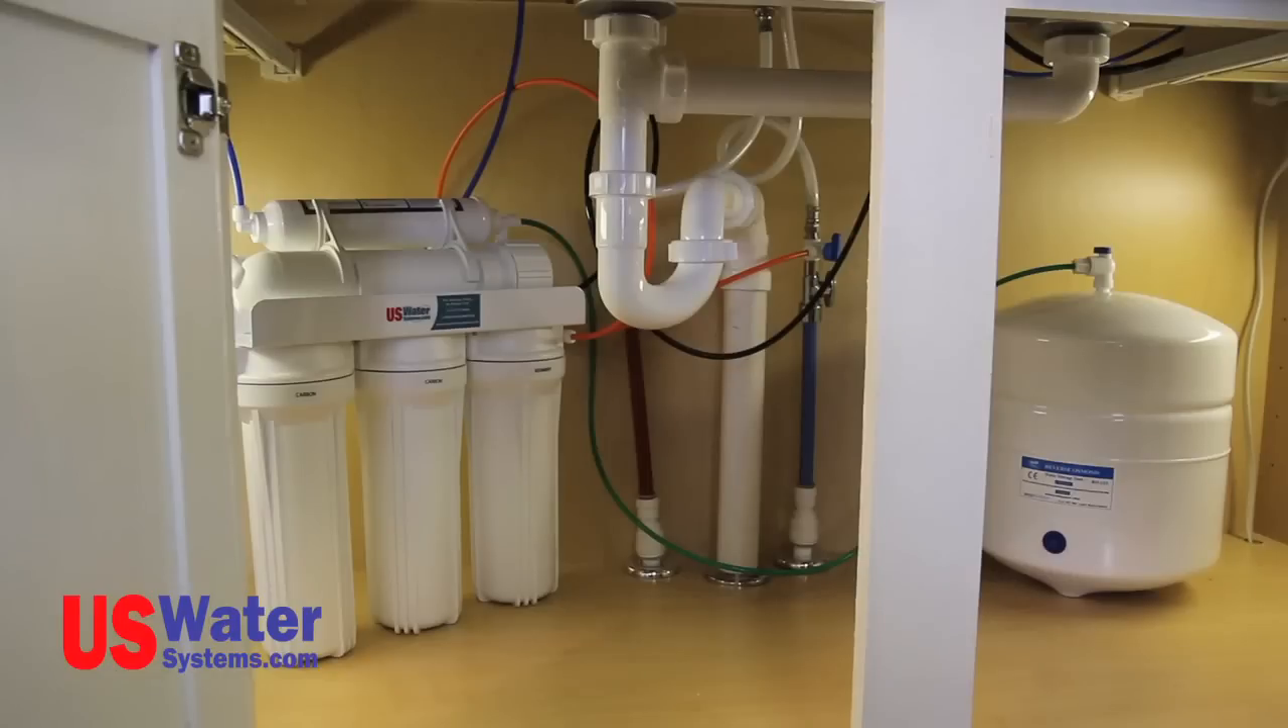Your filters are now installed and you are ready to start the system.